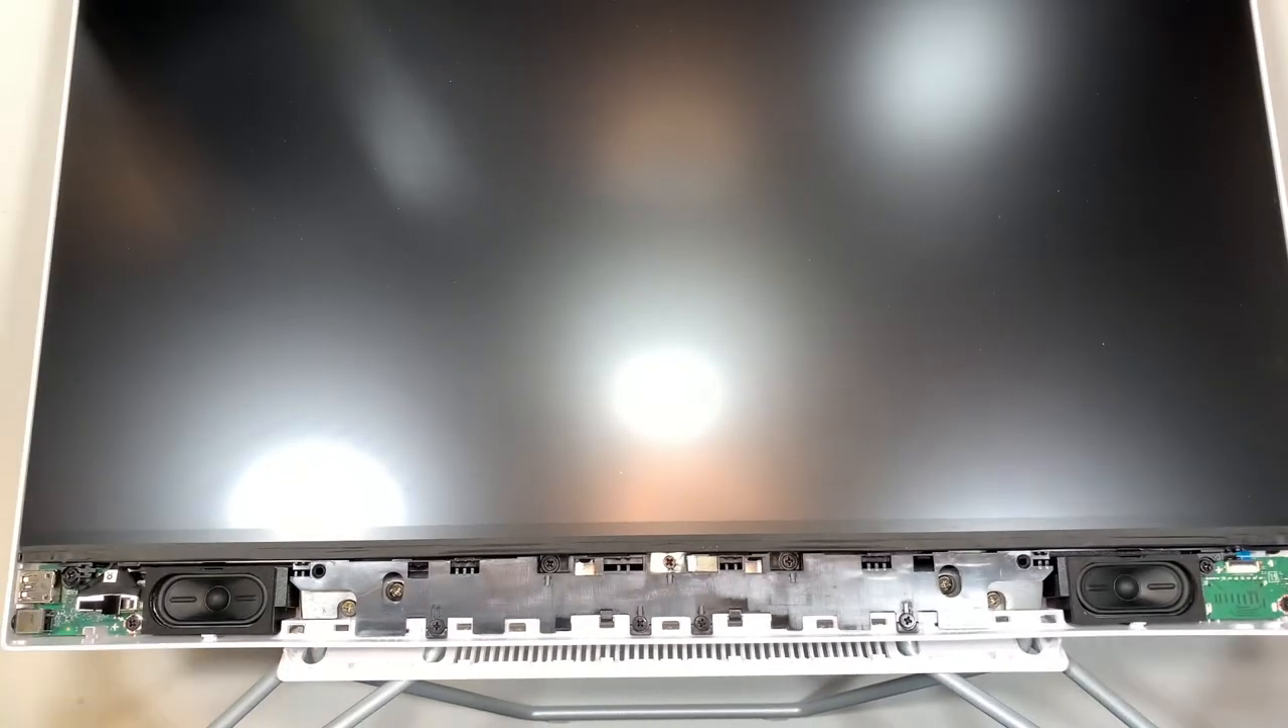Here you can see that the LCD screen and the speakers are exposed.